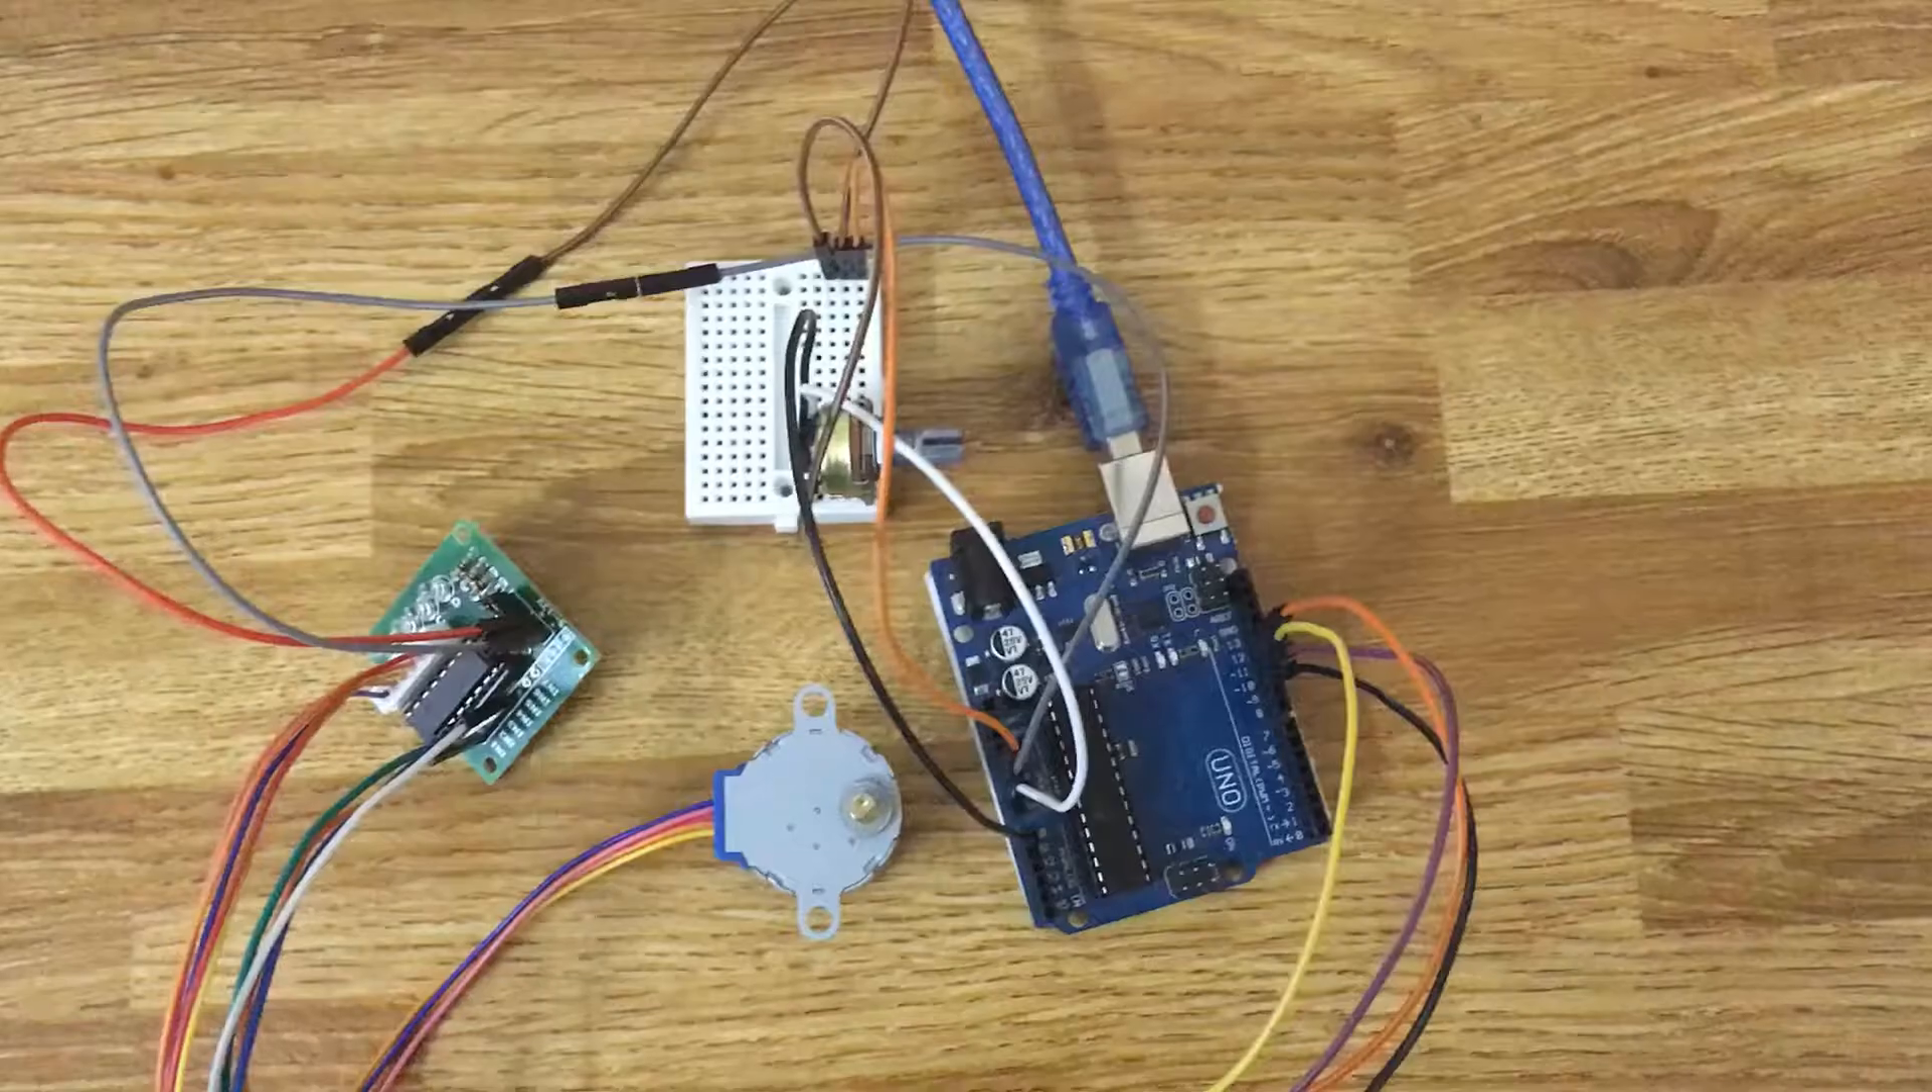Okay guys so i have made the connections it's pretty messy i know.